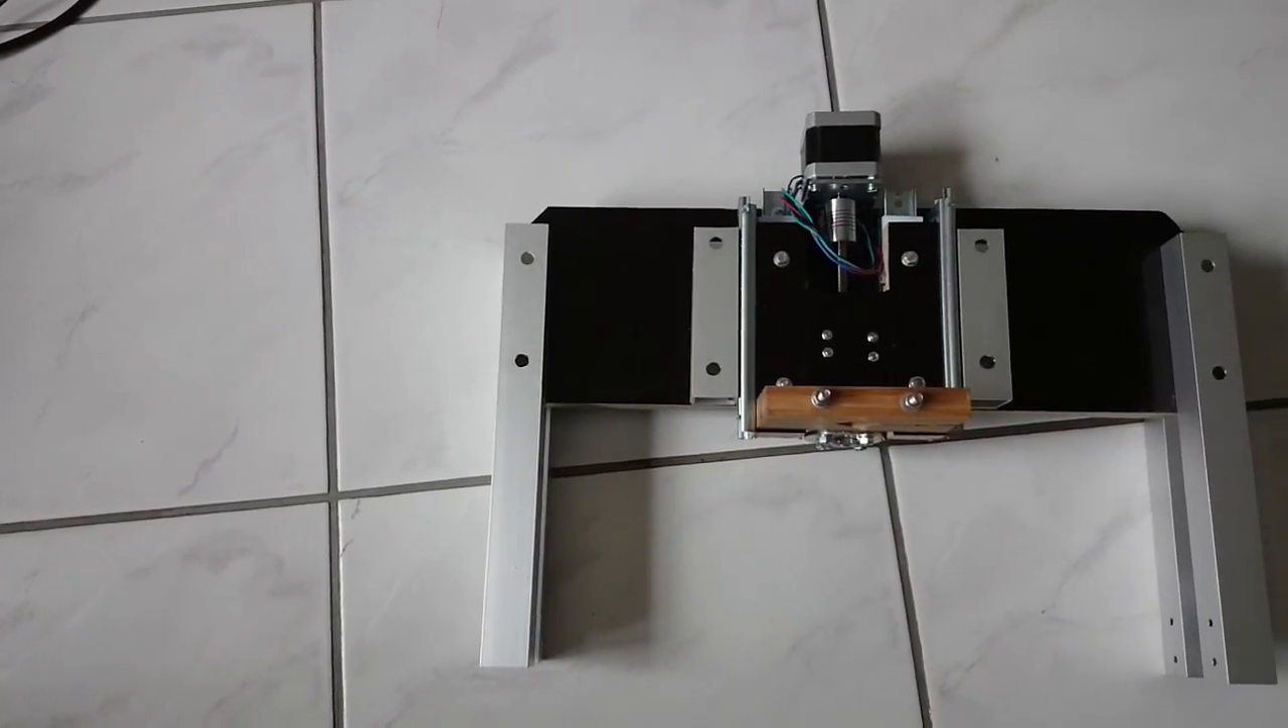I assemble everything and then also the bridge is finished.